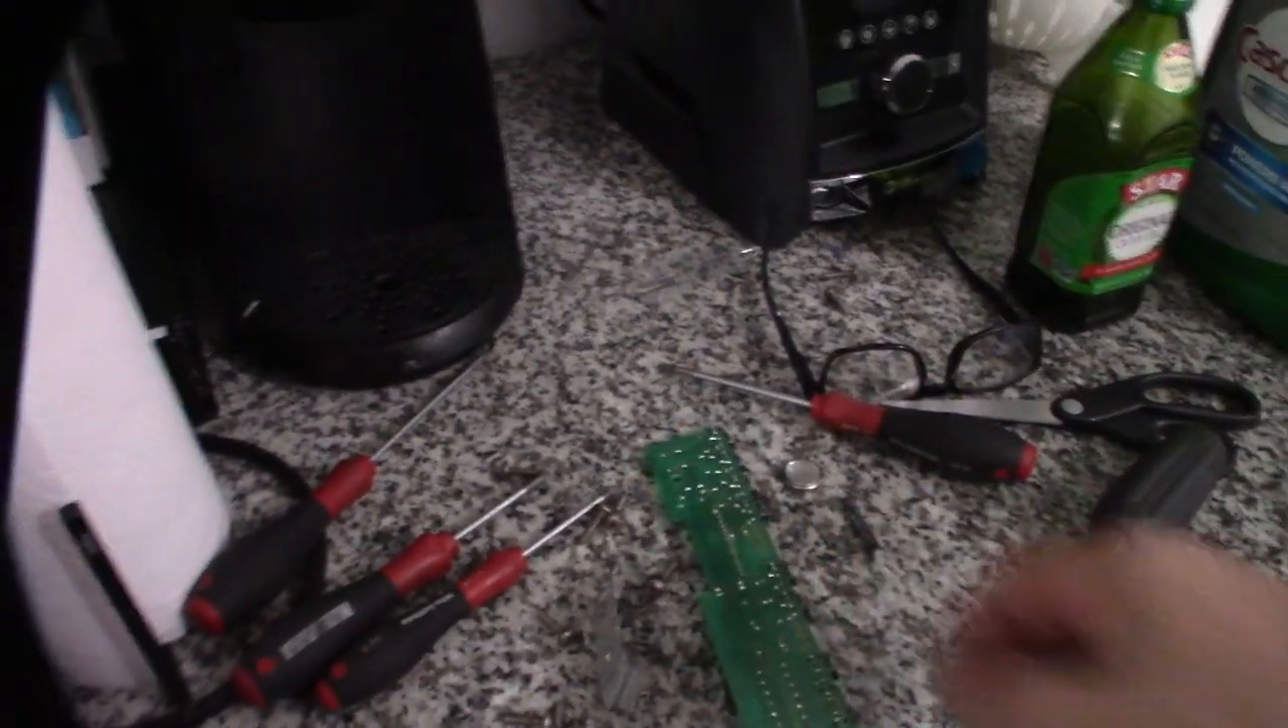I got the control board out.